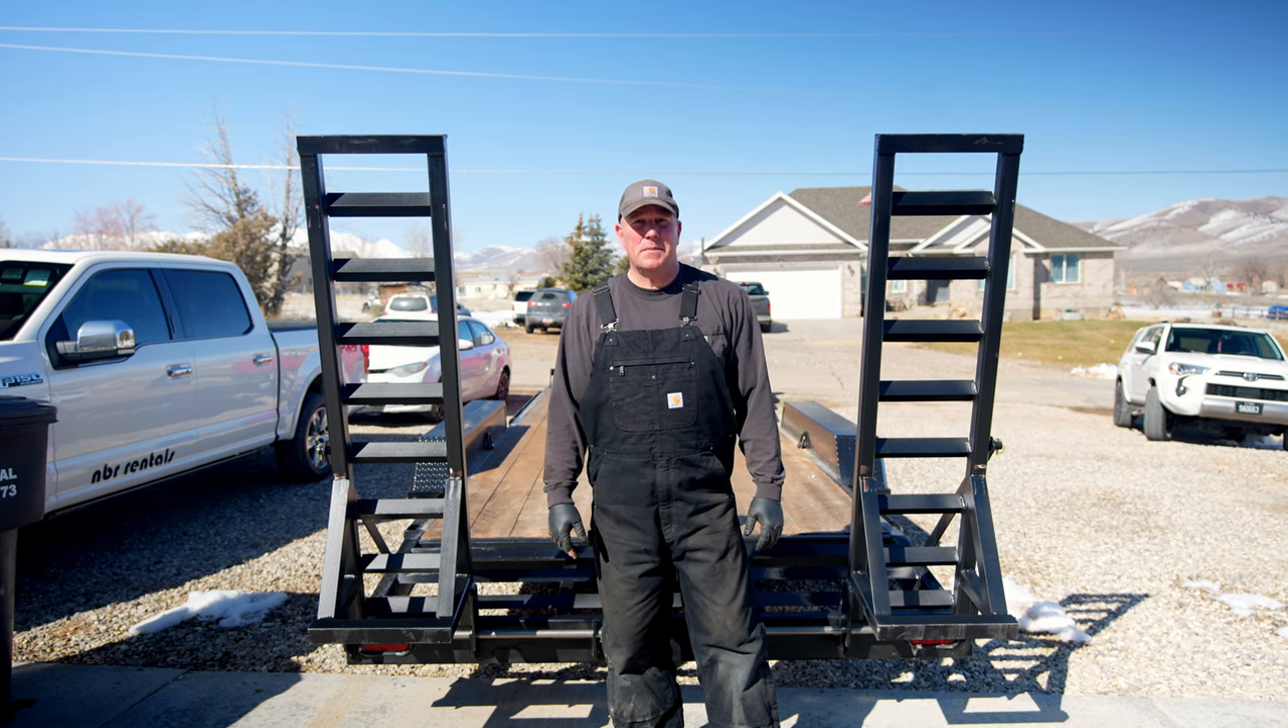Got the ramps done i'm pretty happy with the way they turned out.